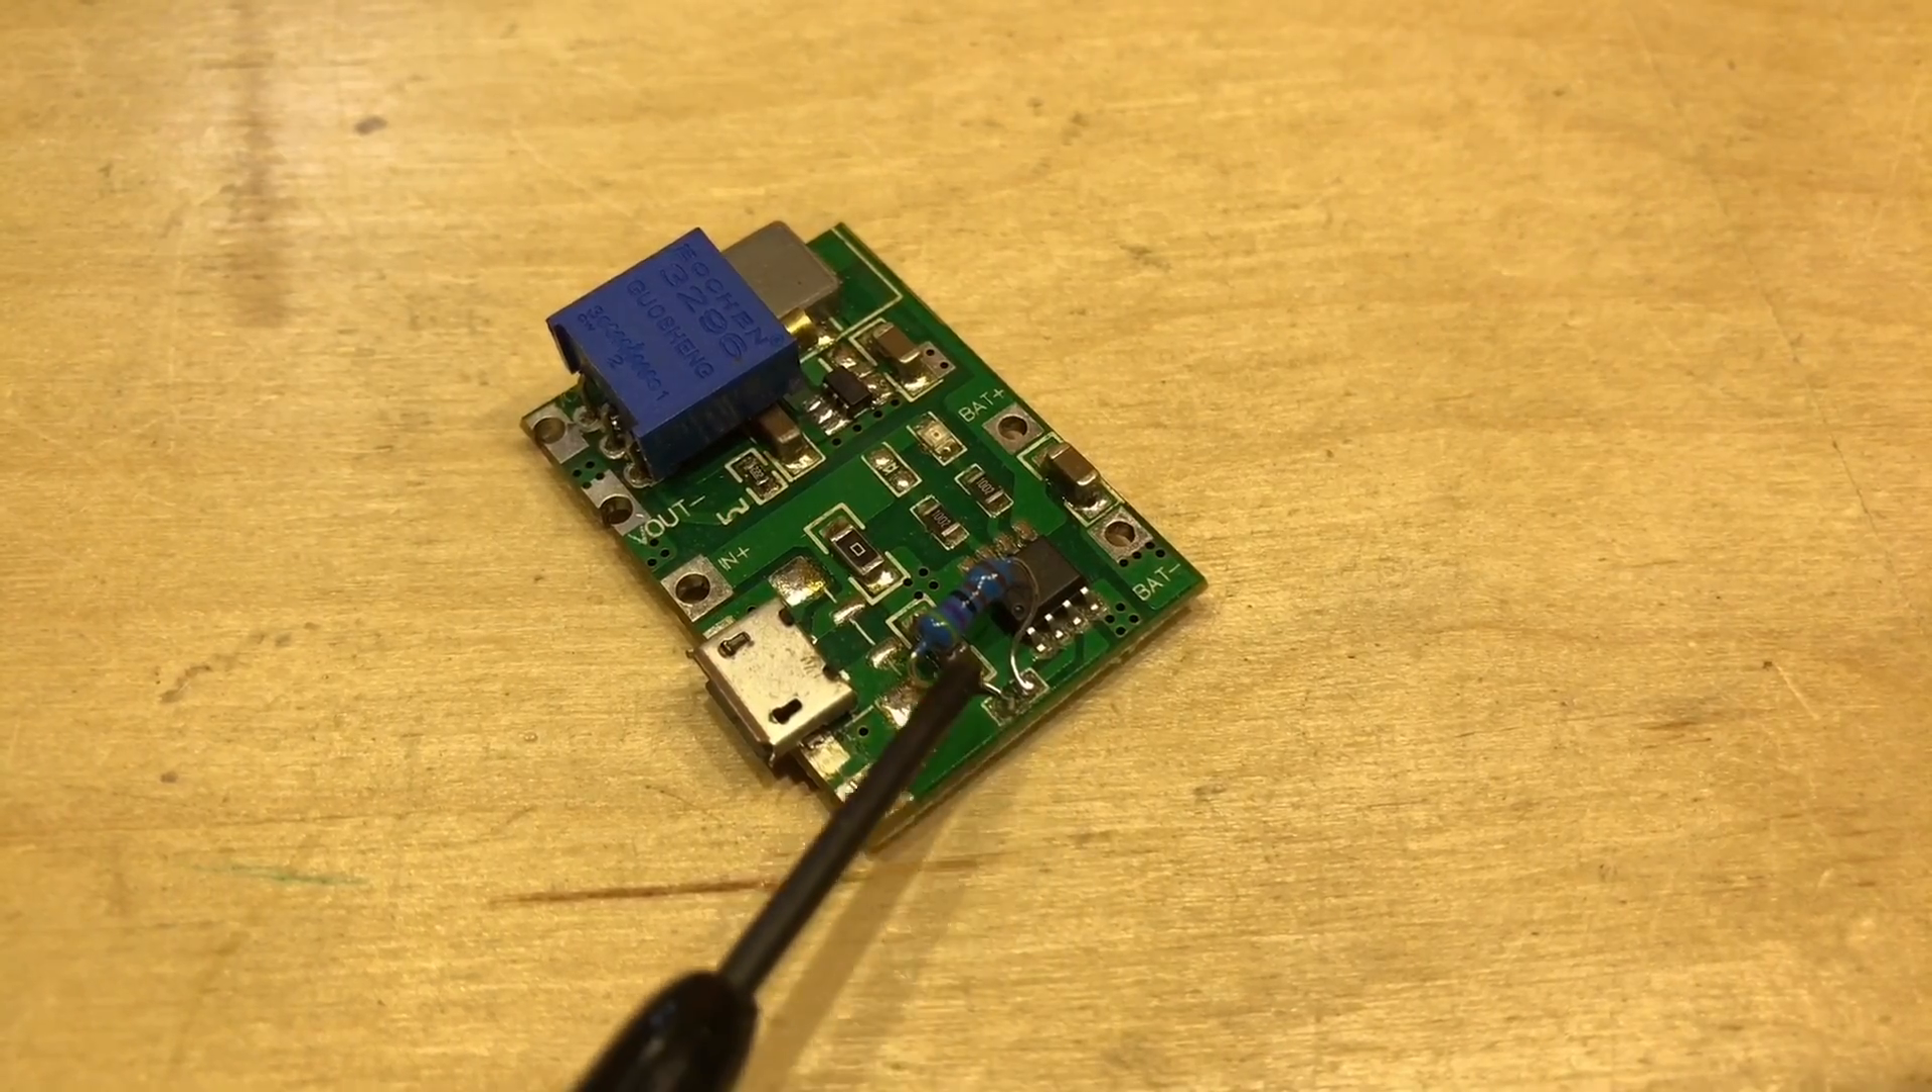So there's my new current setting resistor in place and do you know what I think that might just work.